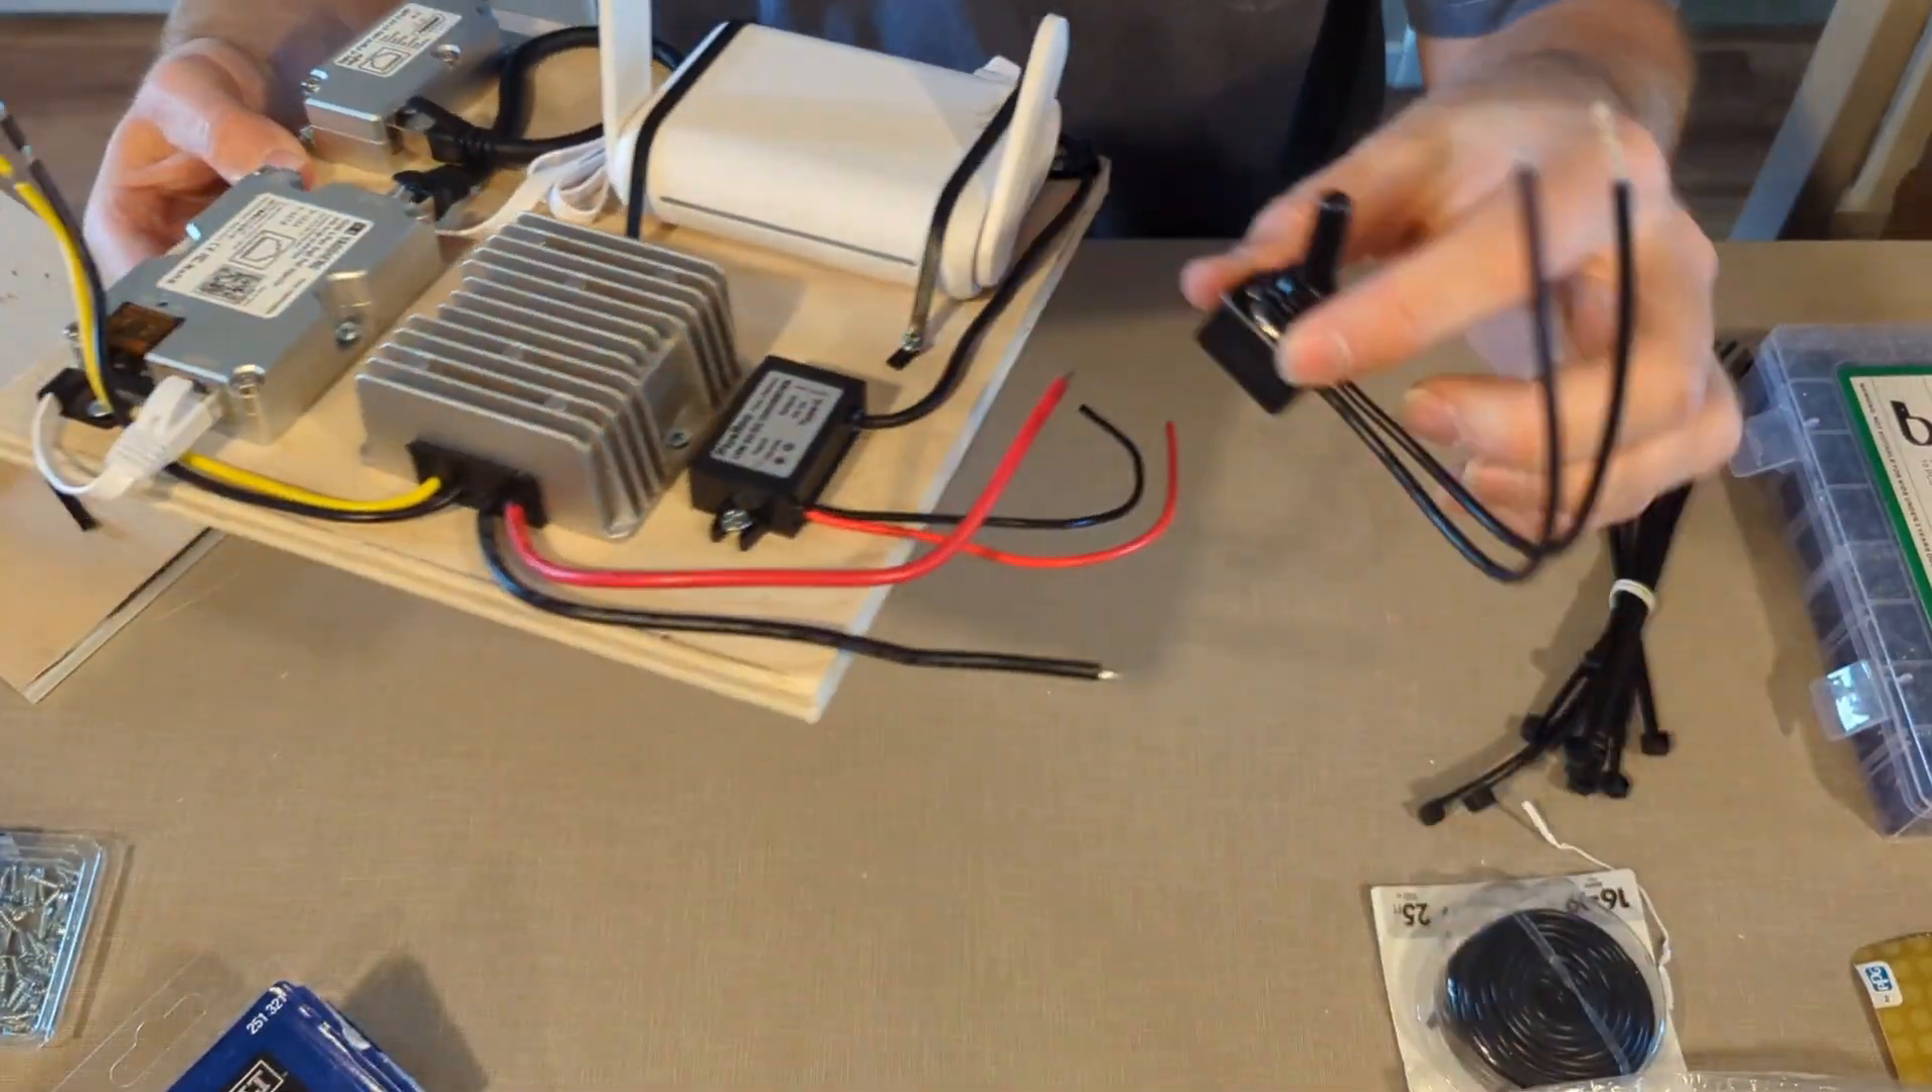So I have pretty much everything where I want it besides the switch.